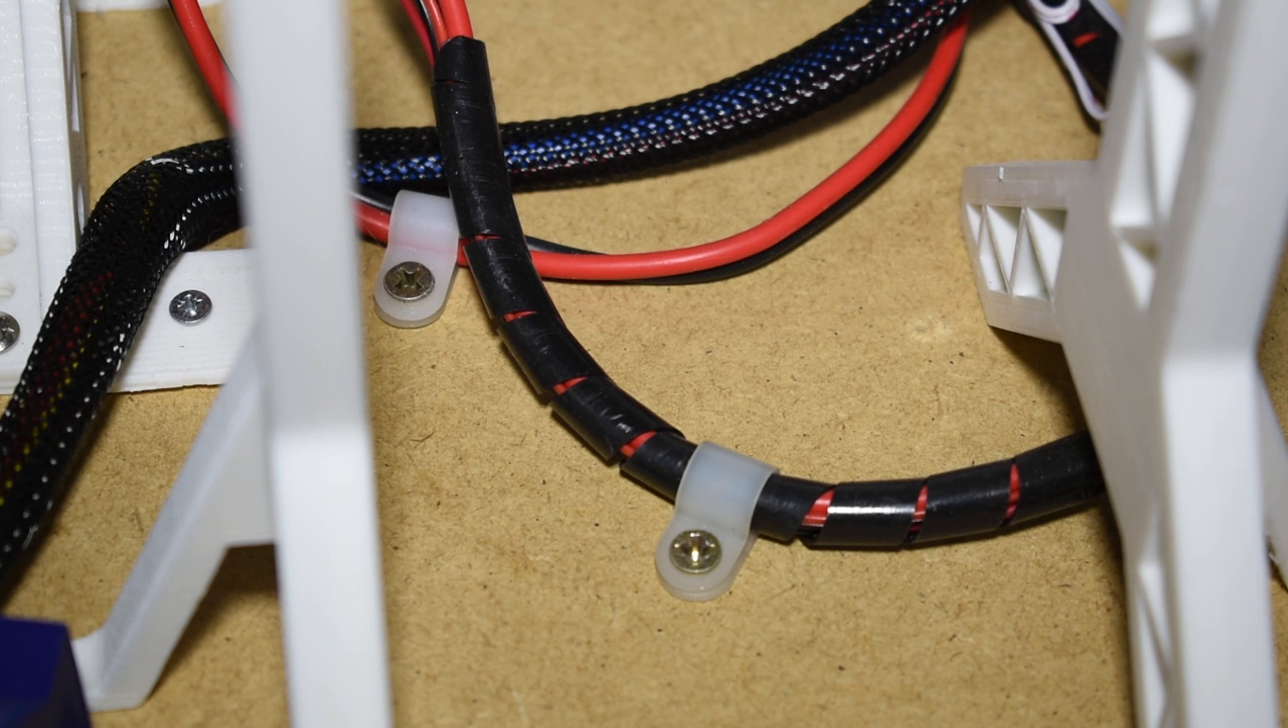Also because my printer is on a wooden base I have most of these cables held down so that they don't move.